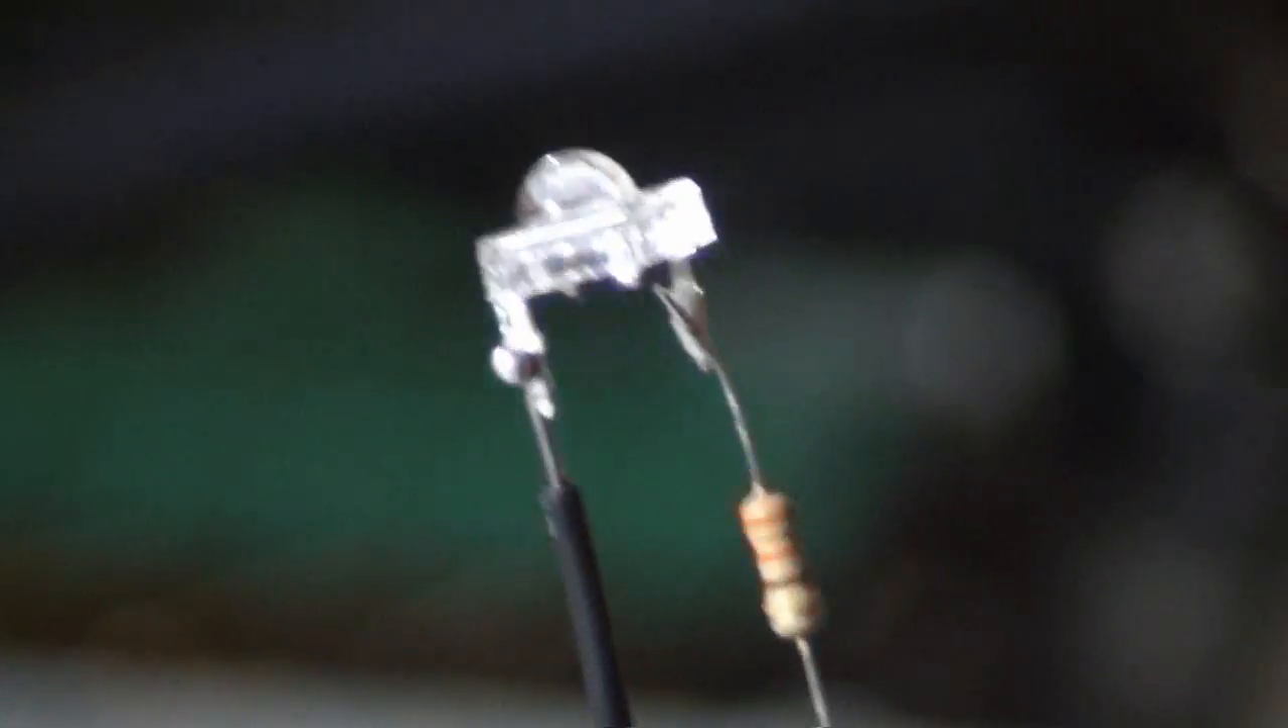I've soldered my resistor to one positive end and negative lead to the other.